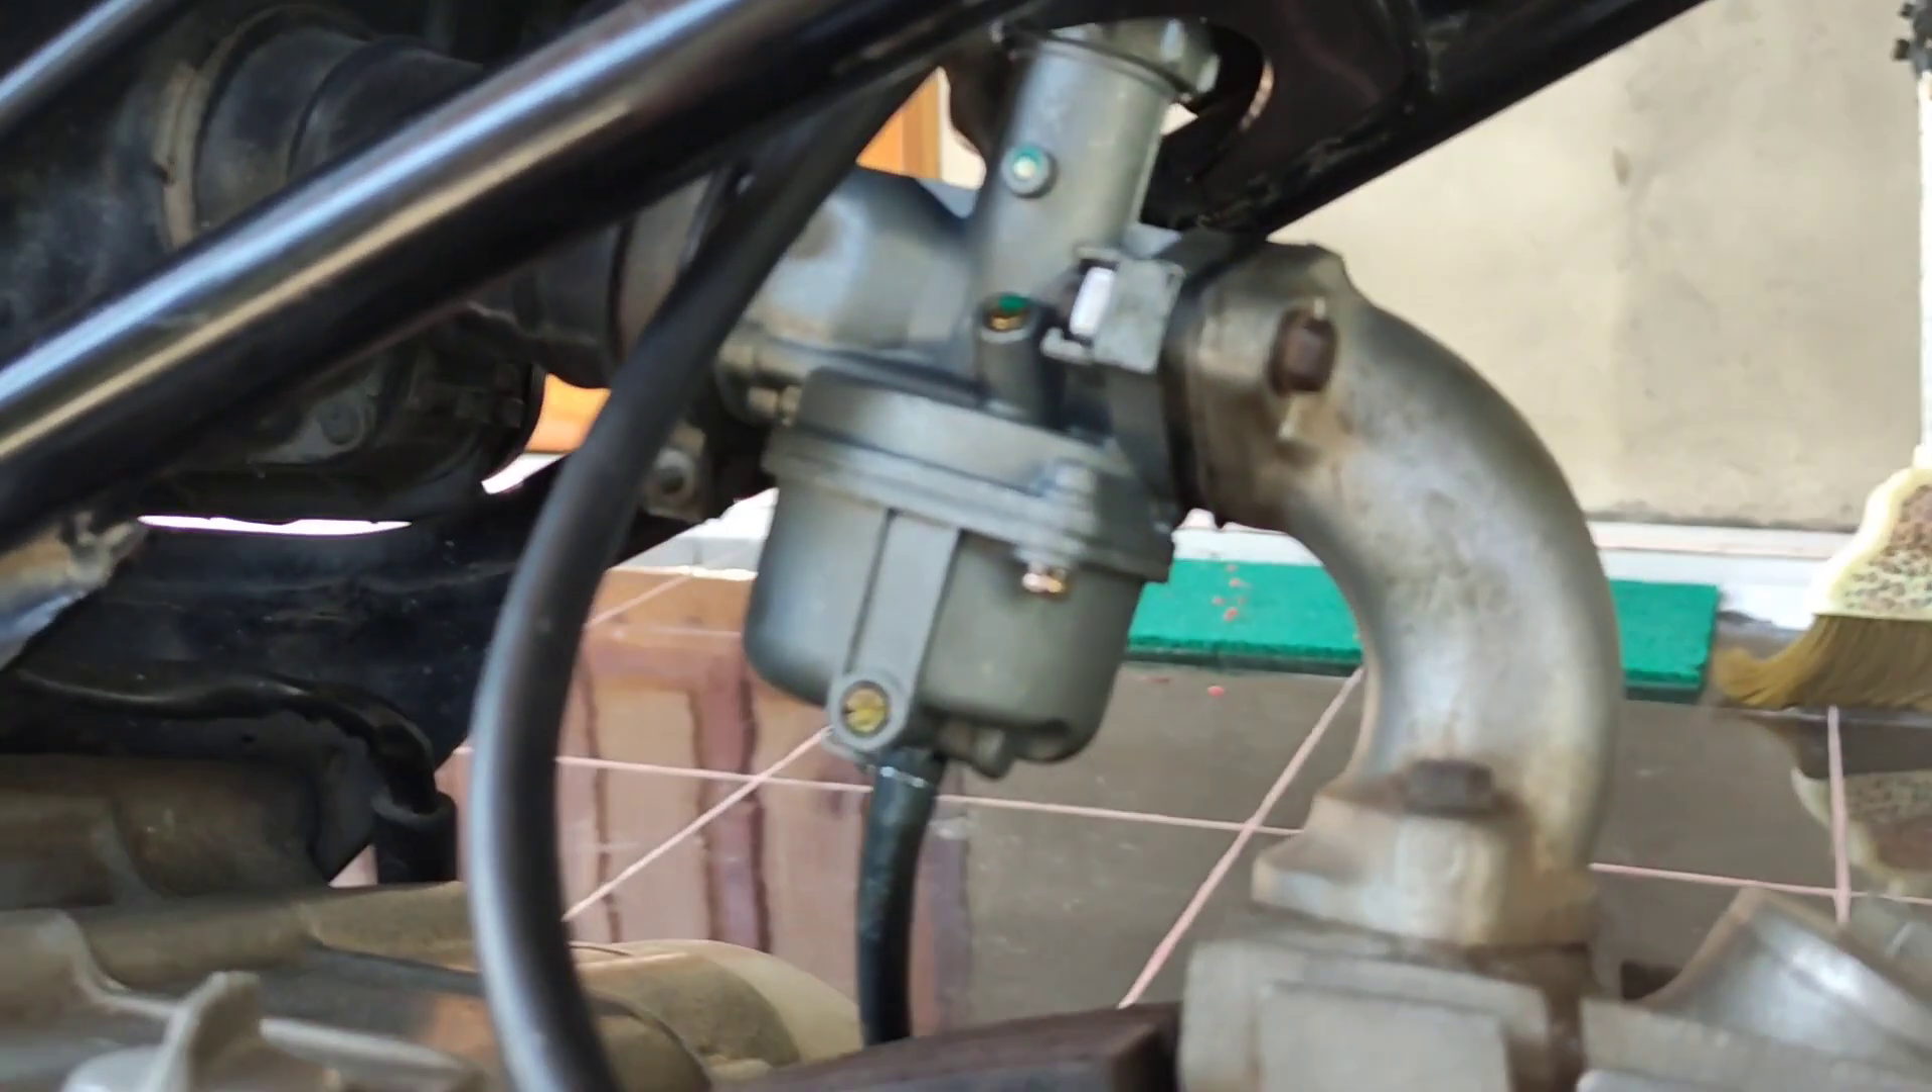Karburatornya Sudah terpasang Dan ini habis saya tes Alhasil normal.